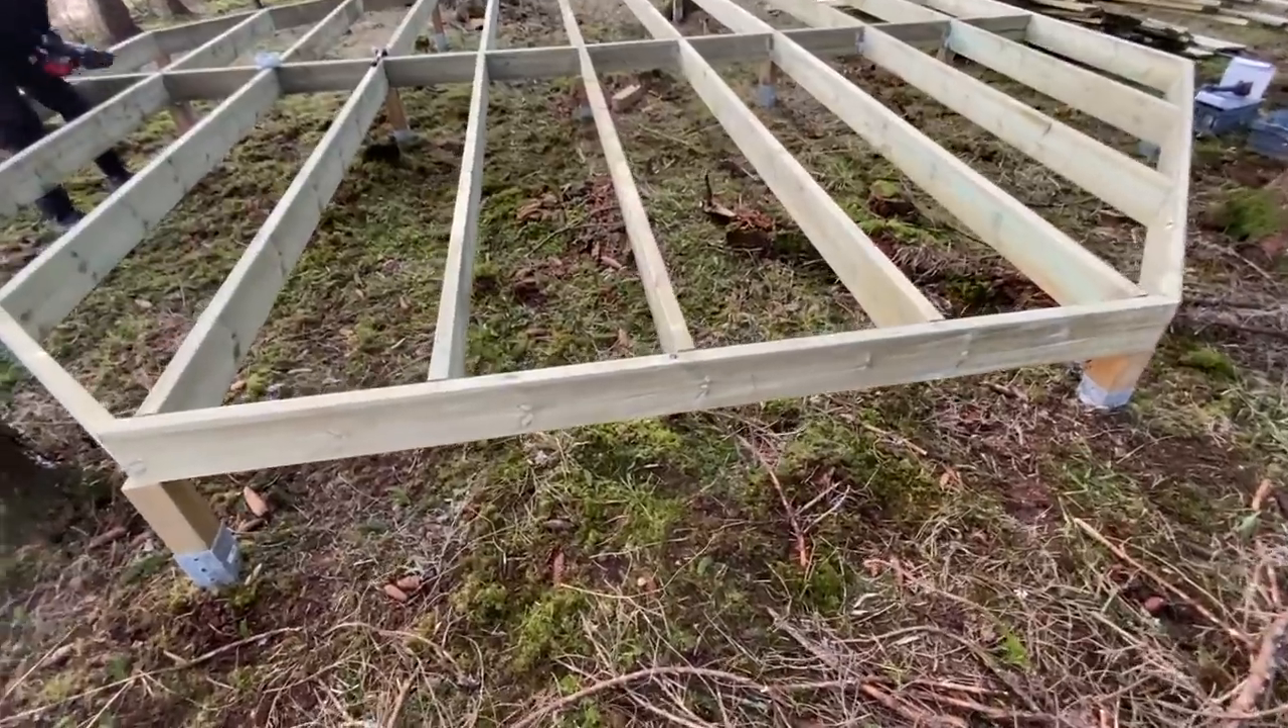First platform done for now we've got the cladding to go on.